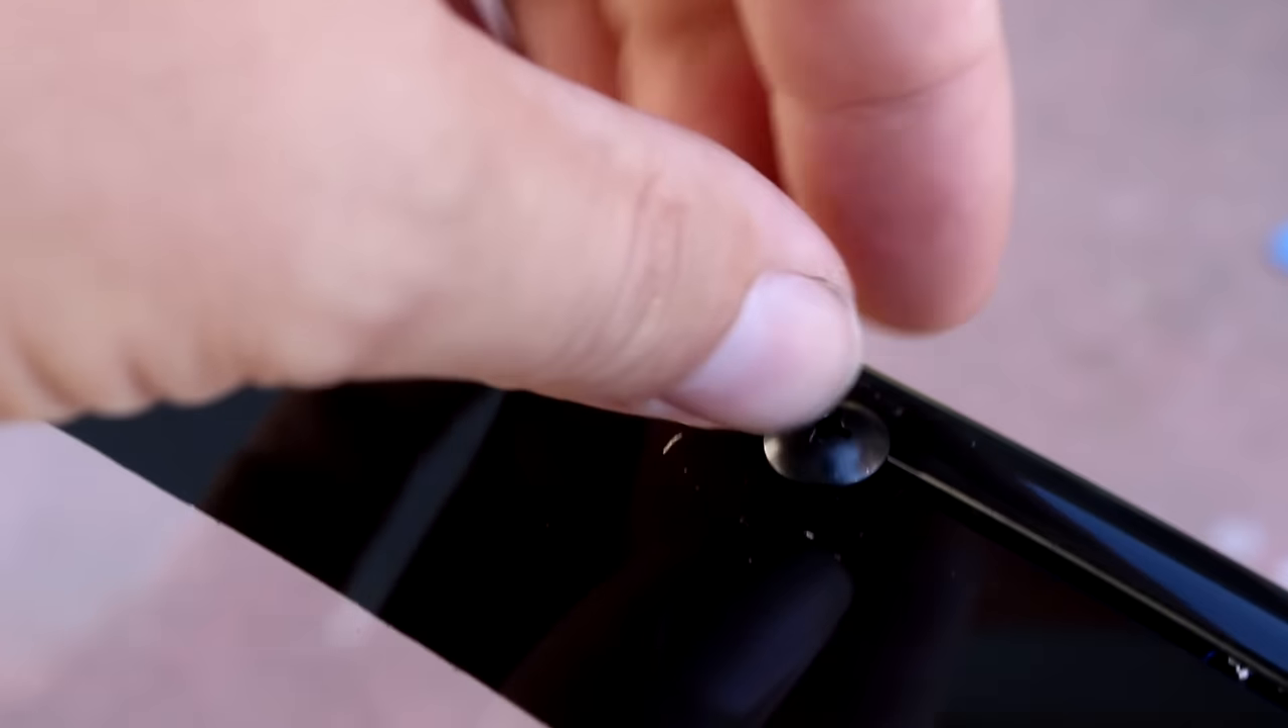And this is where I ran into a little bit of an issue with the screw heads interfering with the window trim, as you can see right here.